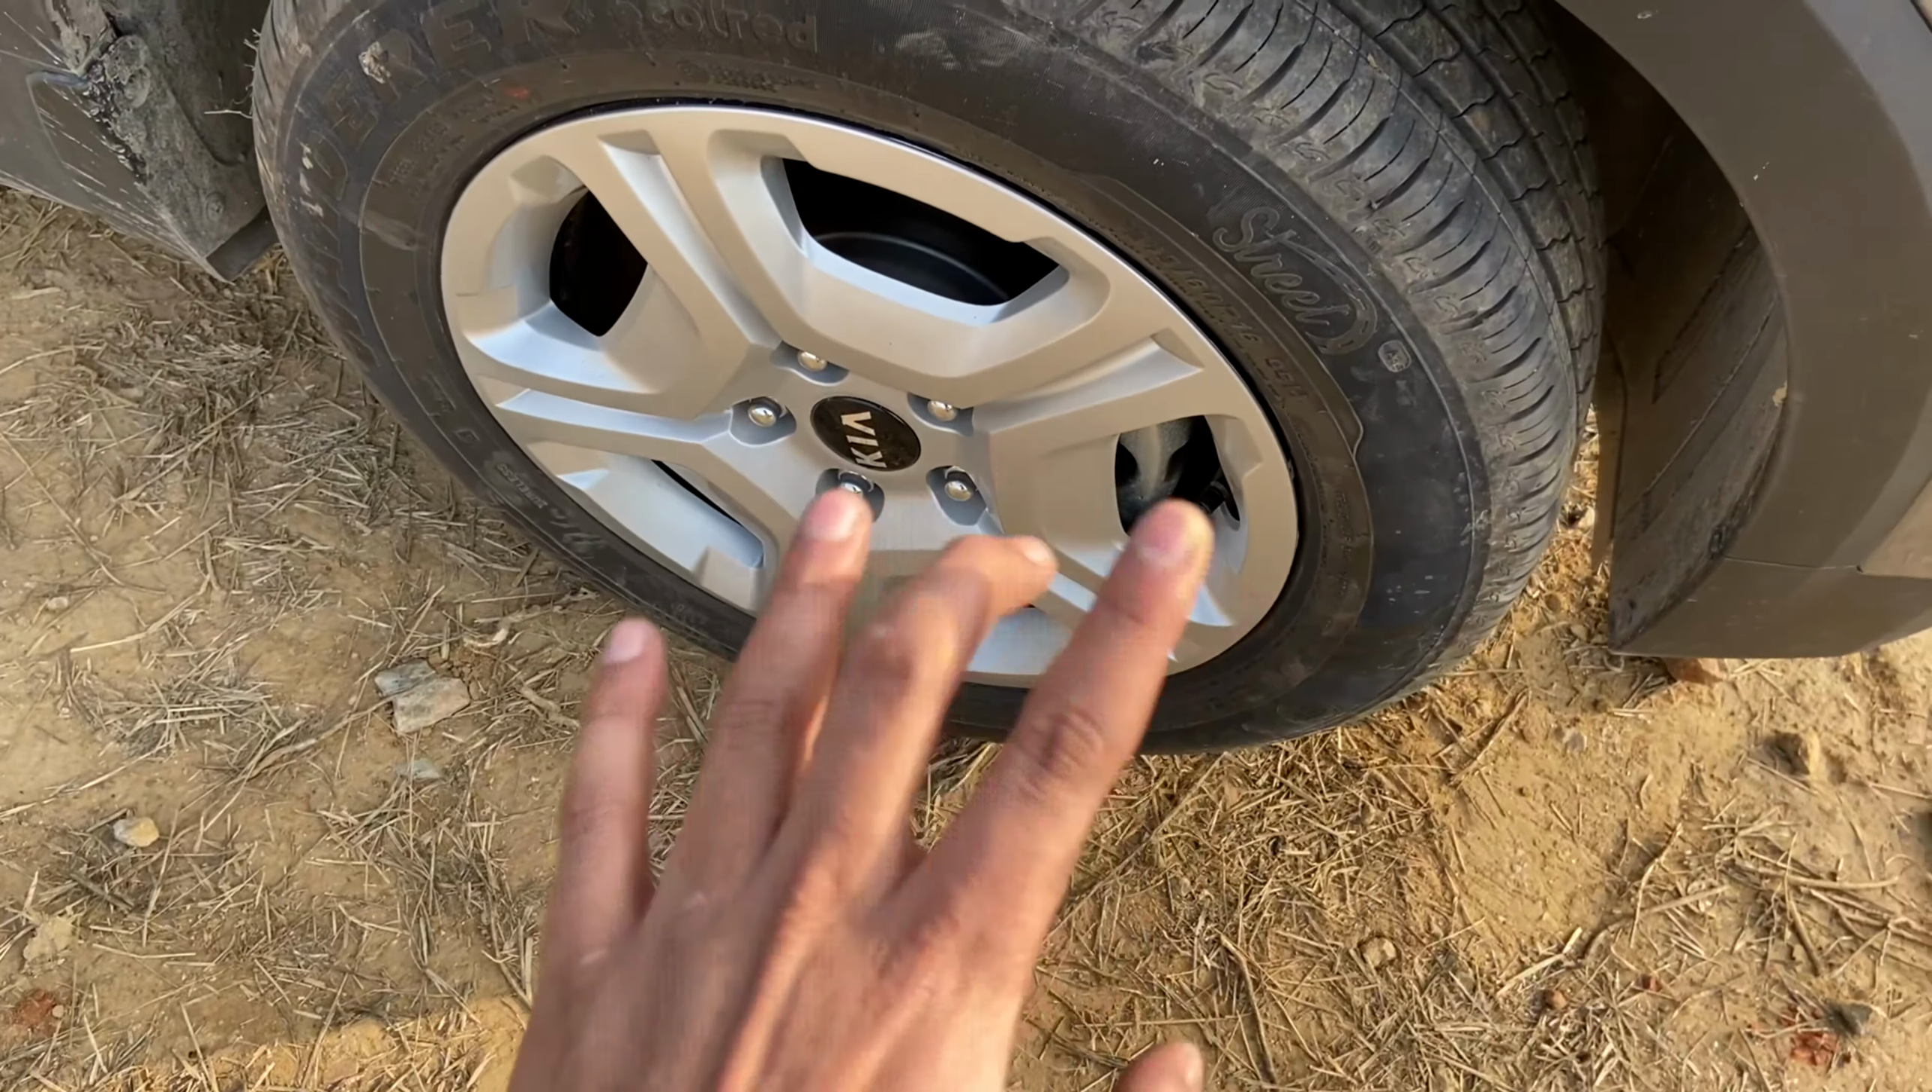जो टायर है हमने लगा दिया है।